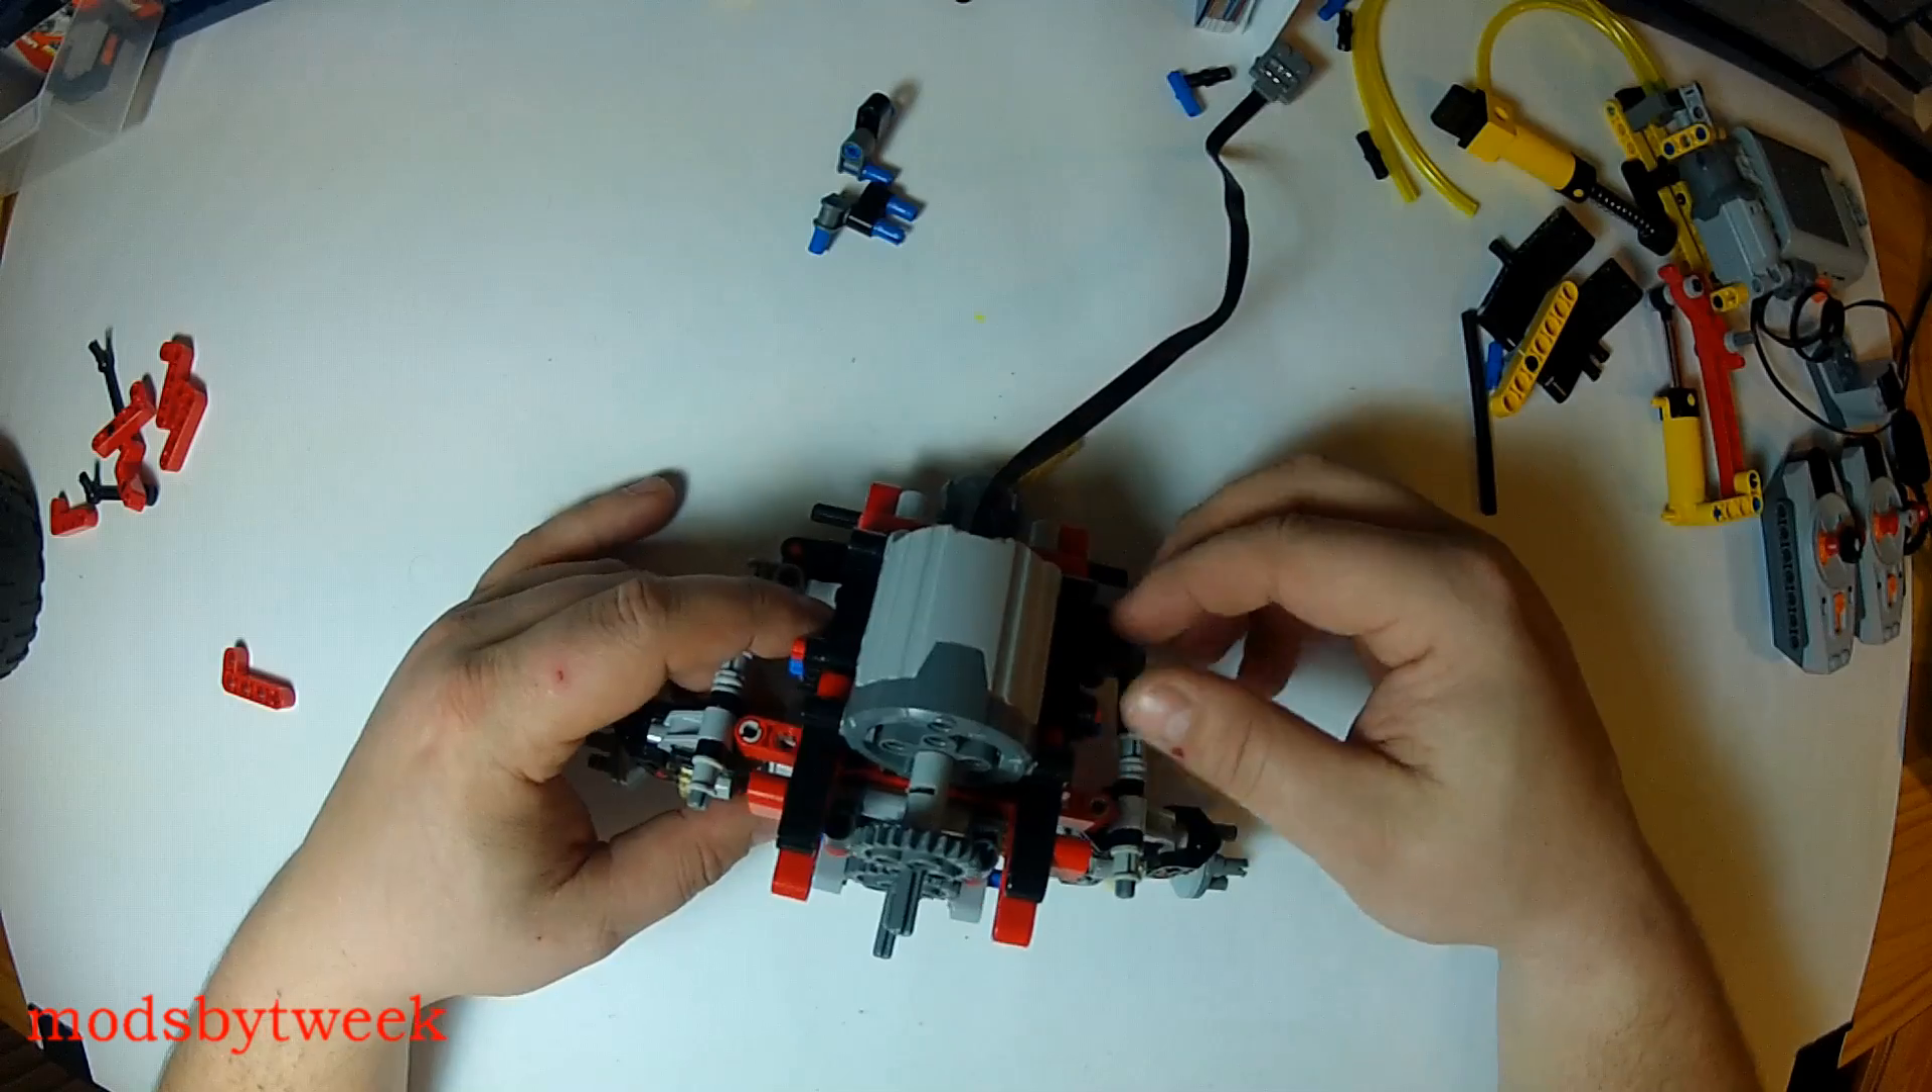Okay, so now you've got the extra large motor in, and the front's still a little sloppy right here, right now, so we're going to do some more building up here.